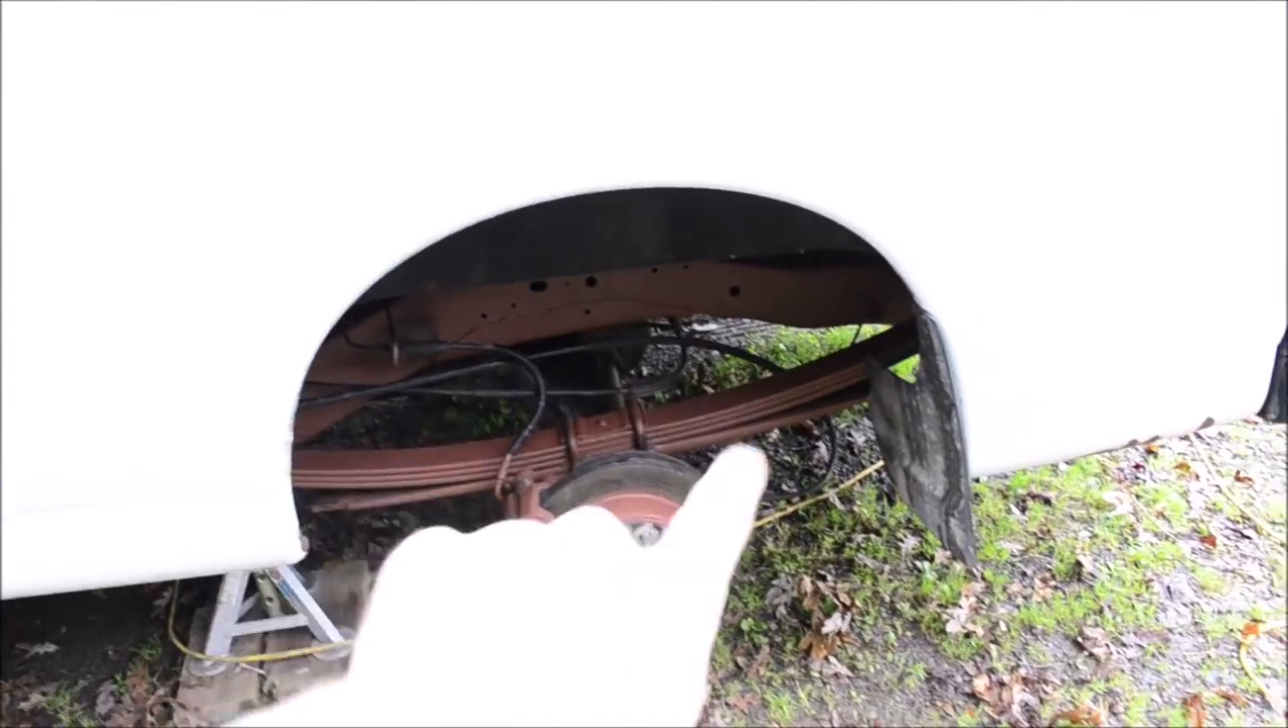I just have the wheels off so that I can do the areas that are blocked by the wheels.